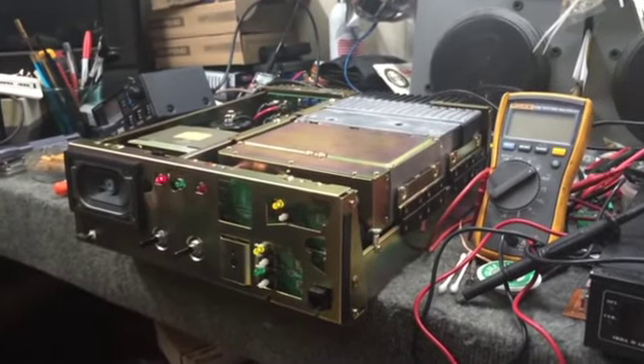We have everything ready to go just about to put the covers back on.